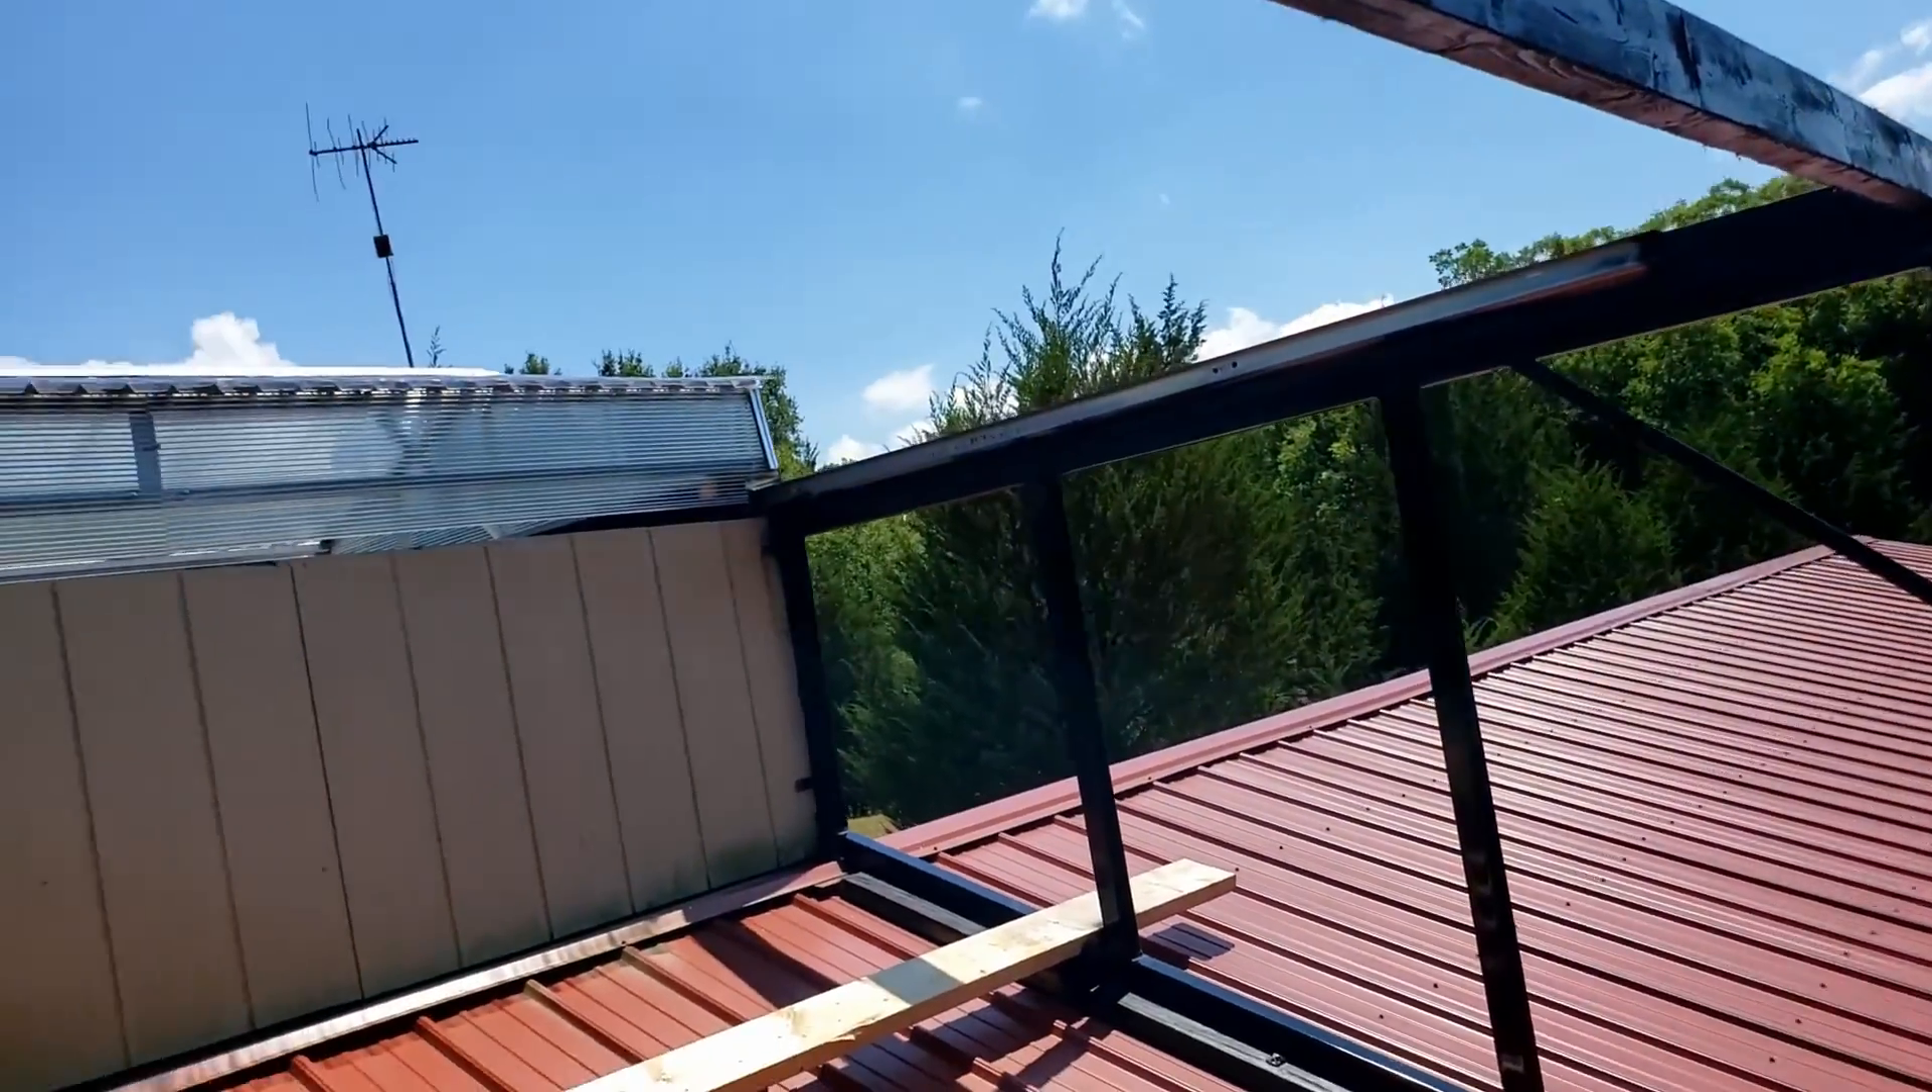Okay, so here are the new metal support rails in place.